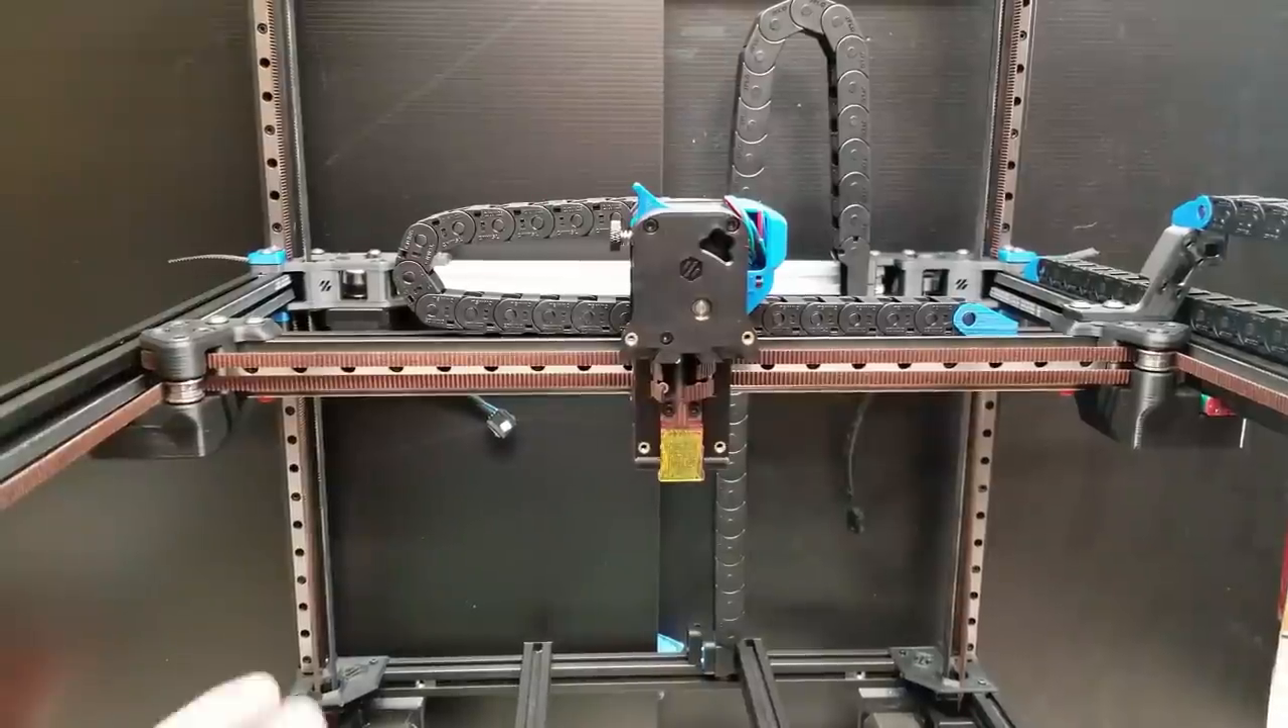Okay, now at this point, I've gone ahead and installed my XY belts.